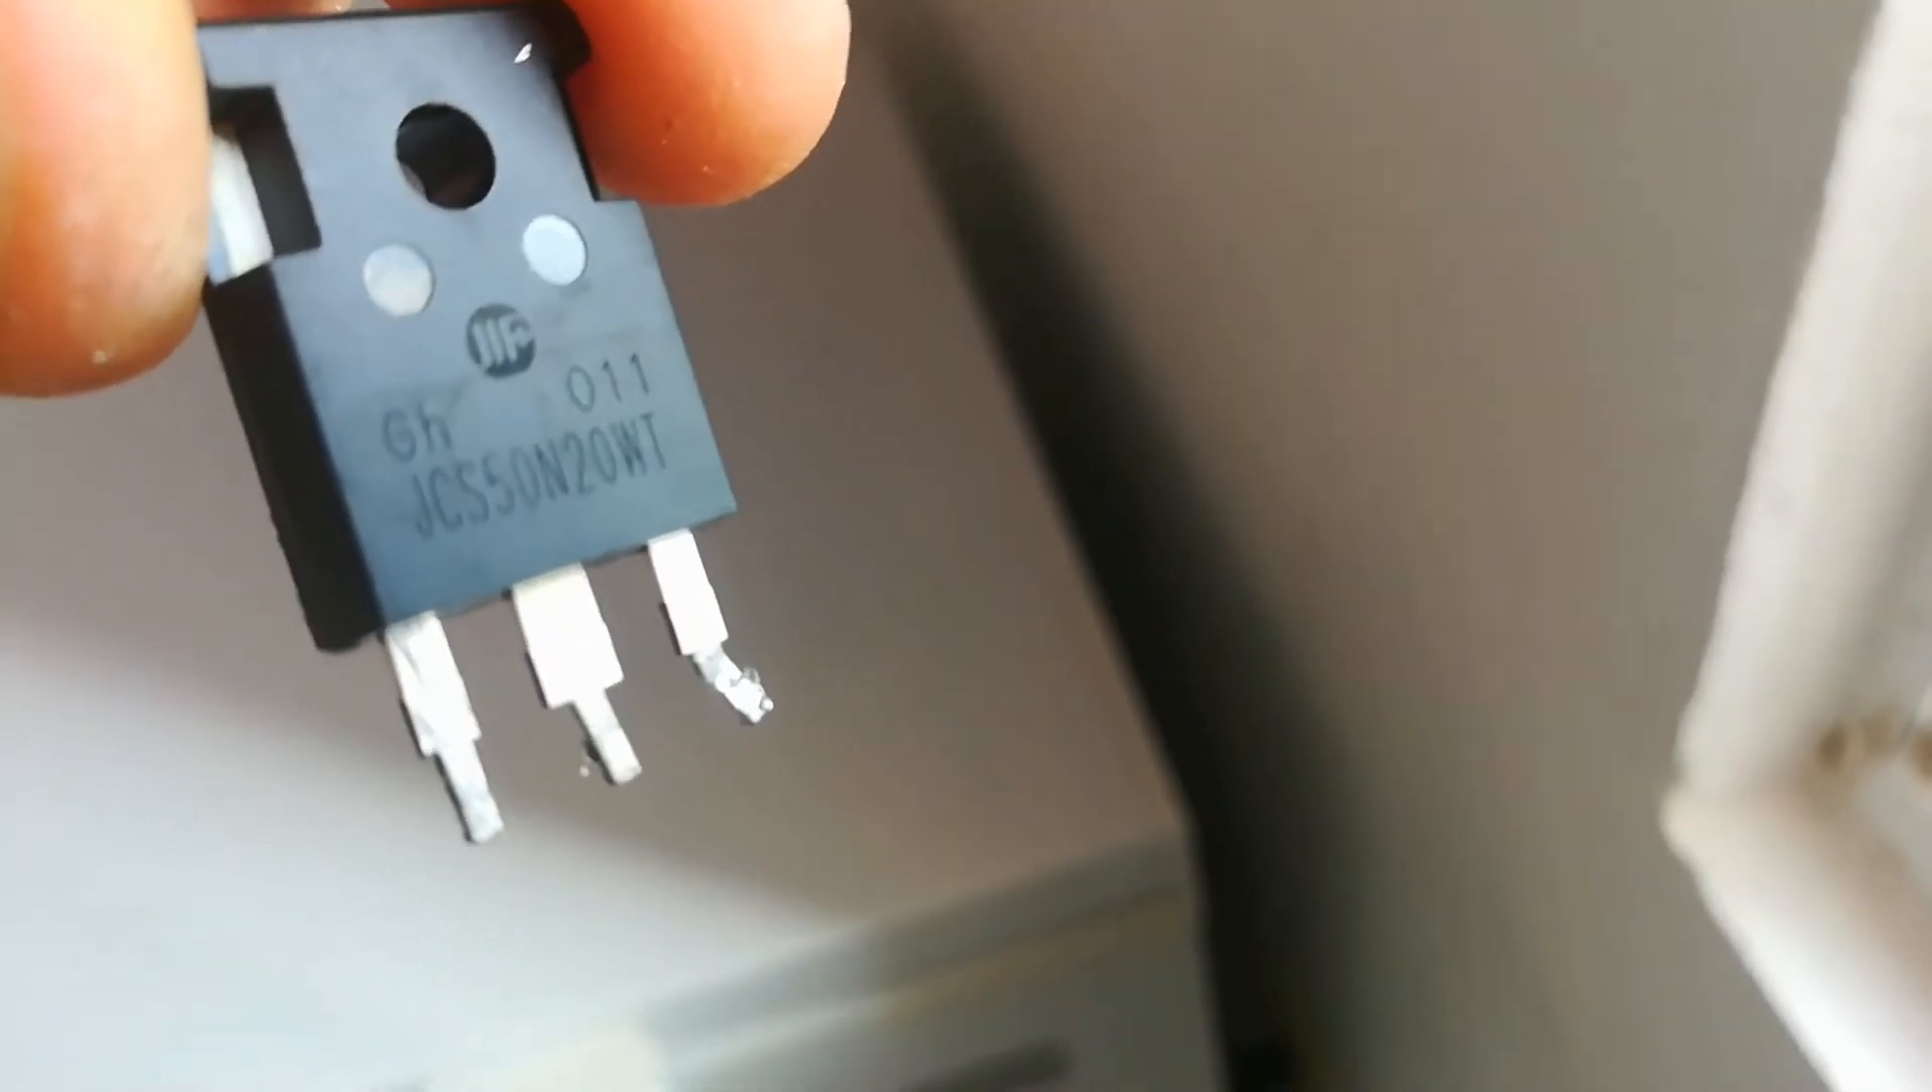Okay so now you got your MOSFET off and you need to order some new ones.